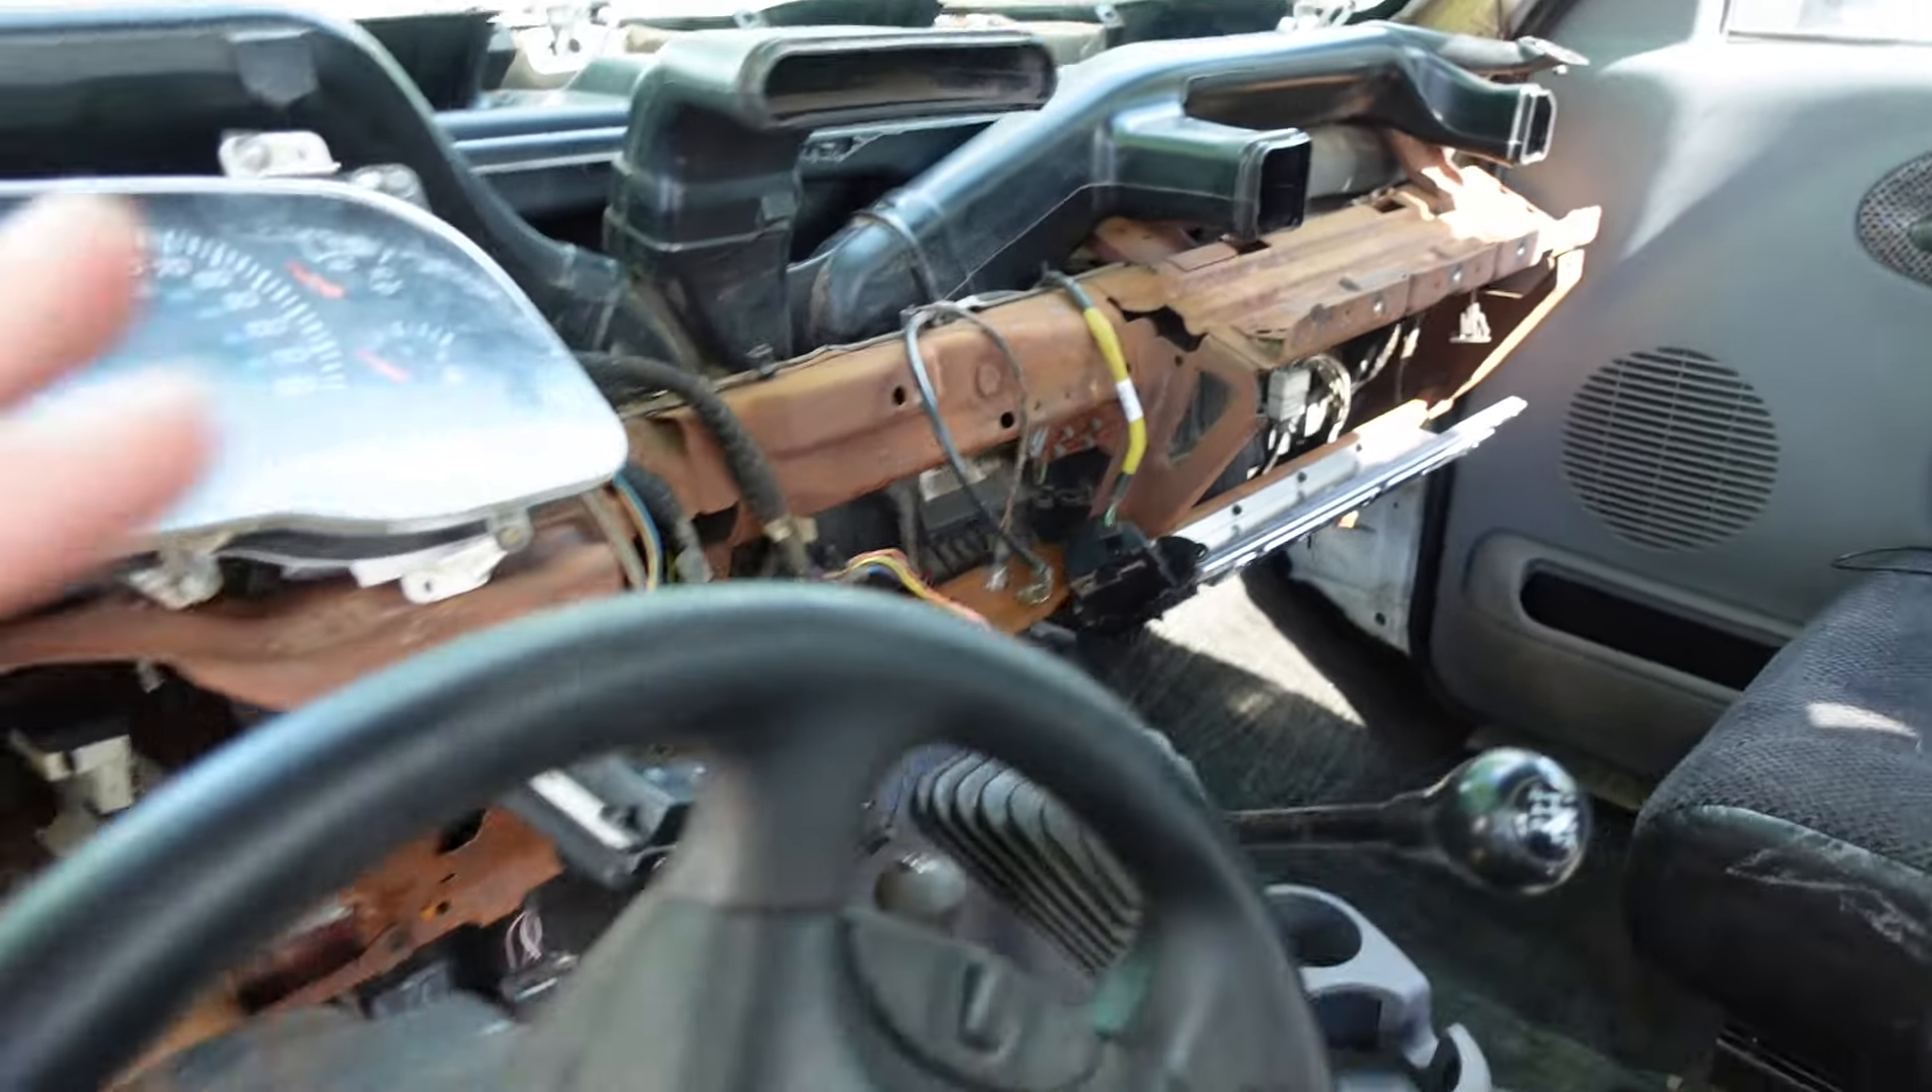He's already took the old dash out.